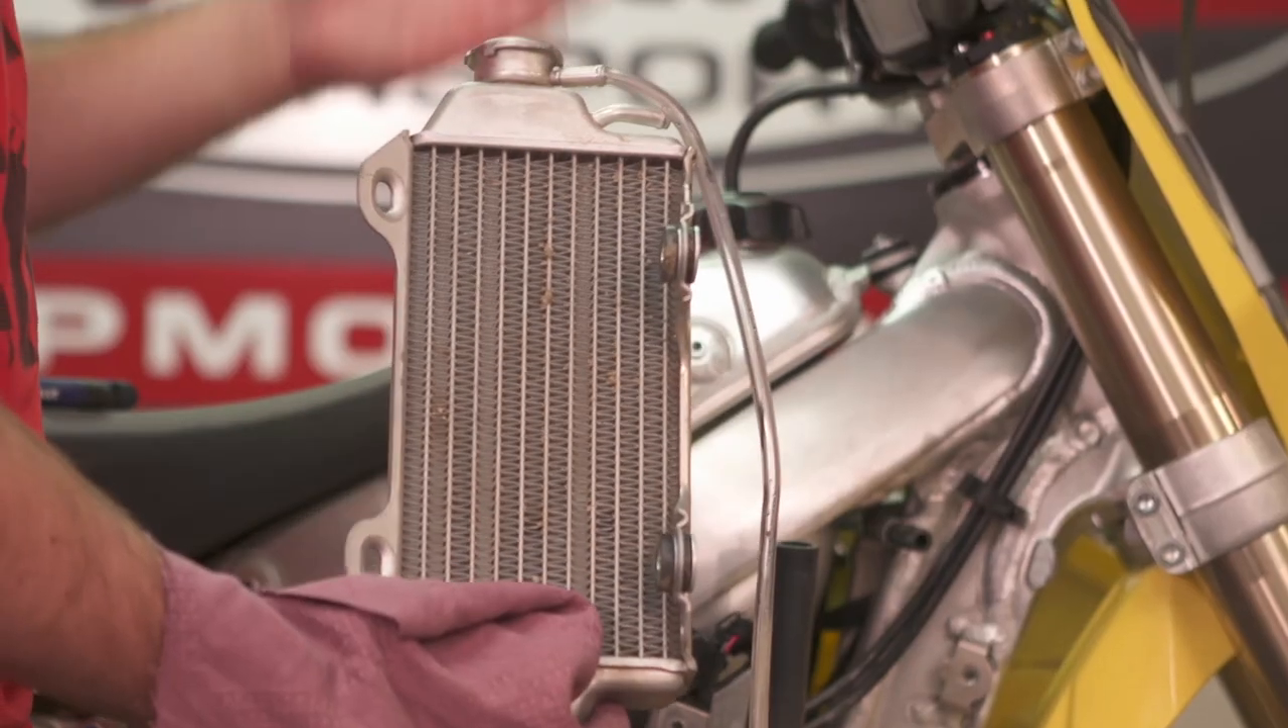Now we have our radiator off as you can see it's pretty straightforward.